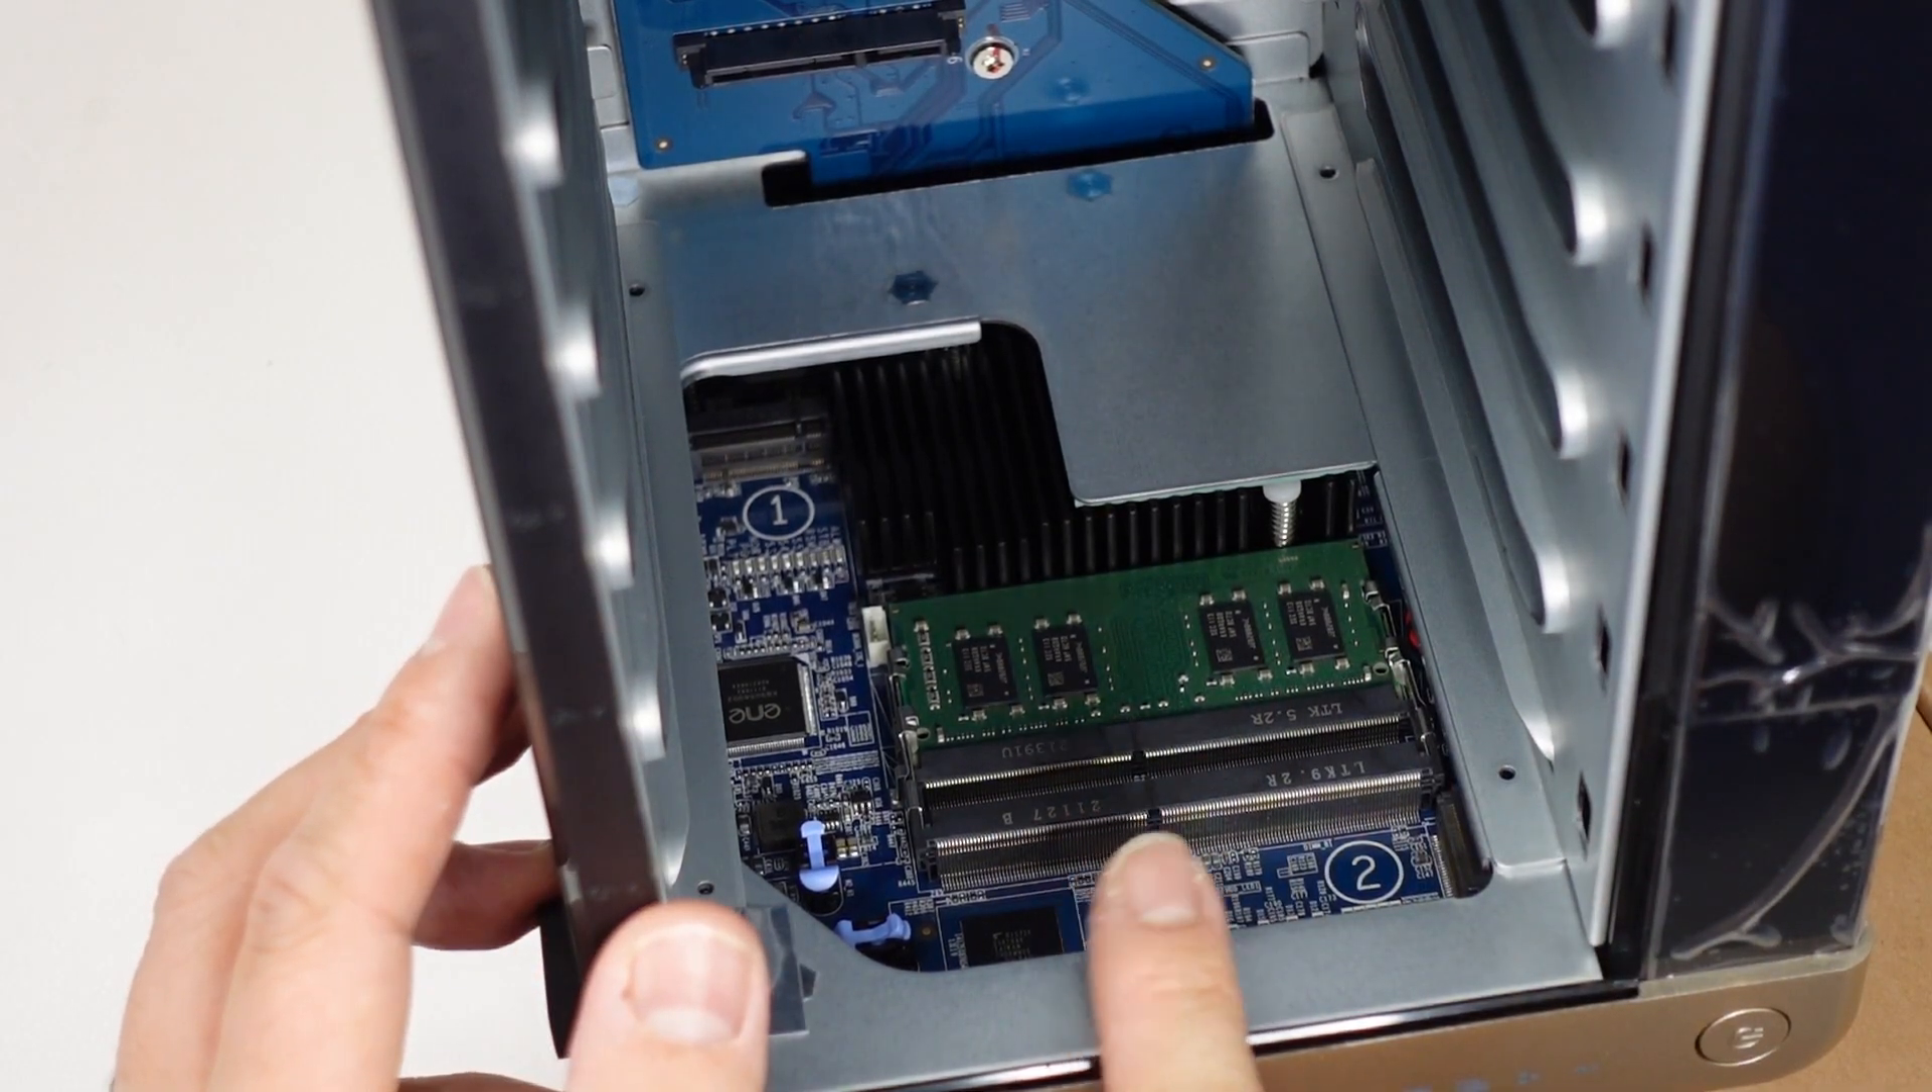And this is the 4GB module. This has a RAM stick already installed.